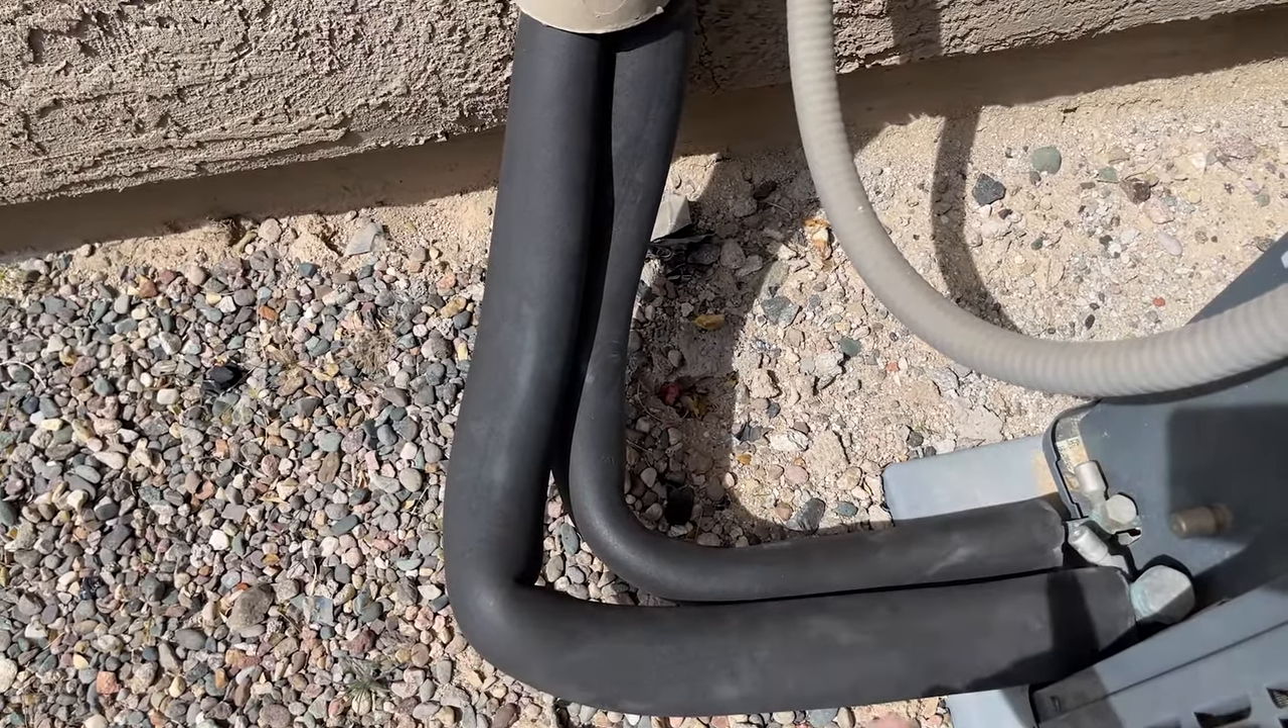All right sorry i'm trying not to create a shadow here but i have now placed the two pieces of insulation on both pipes.